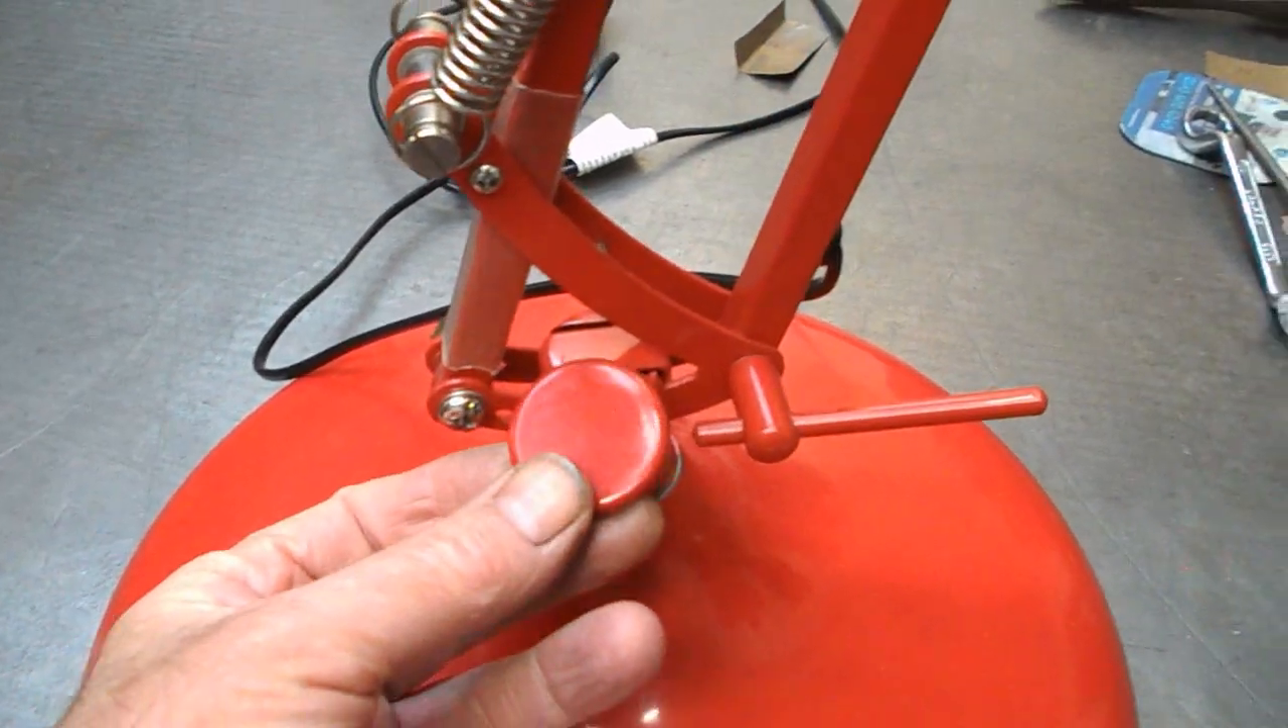So the only thing I've got to do now, last little thing, is to put this cap back on here.